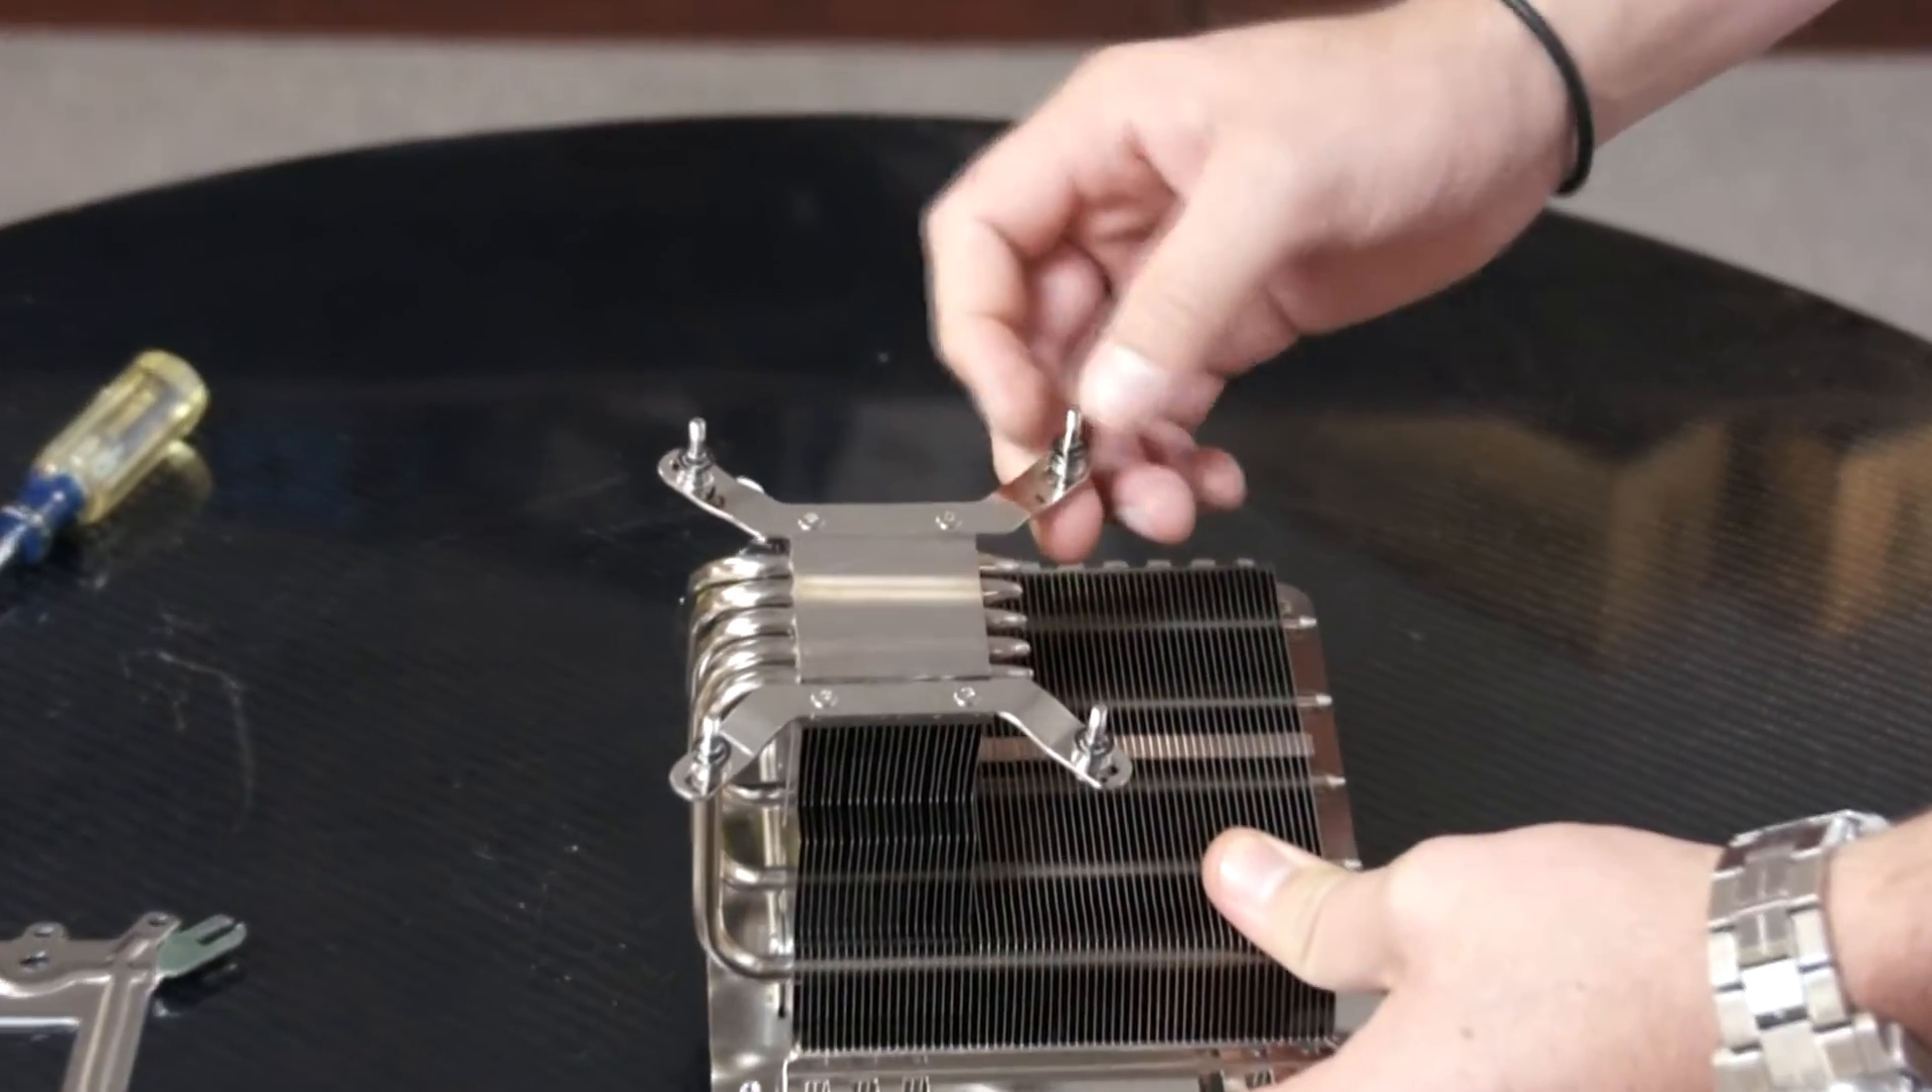Now we have the mounting brackets installed onto the heat sink.